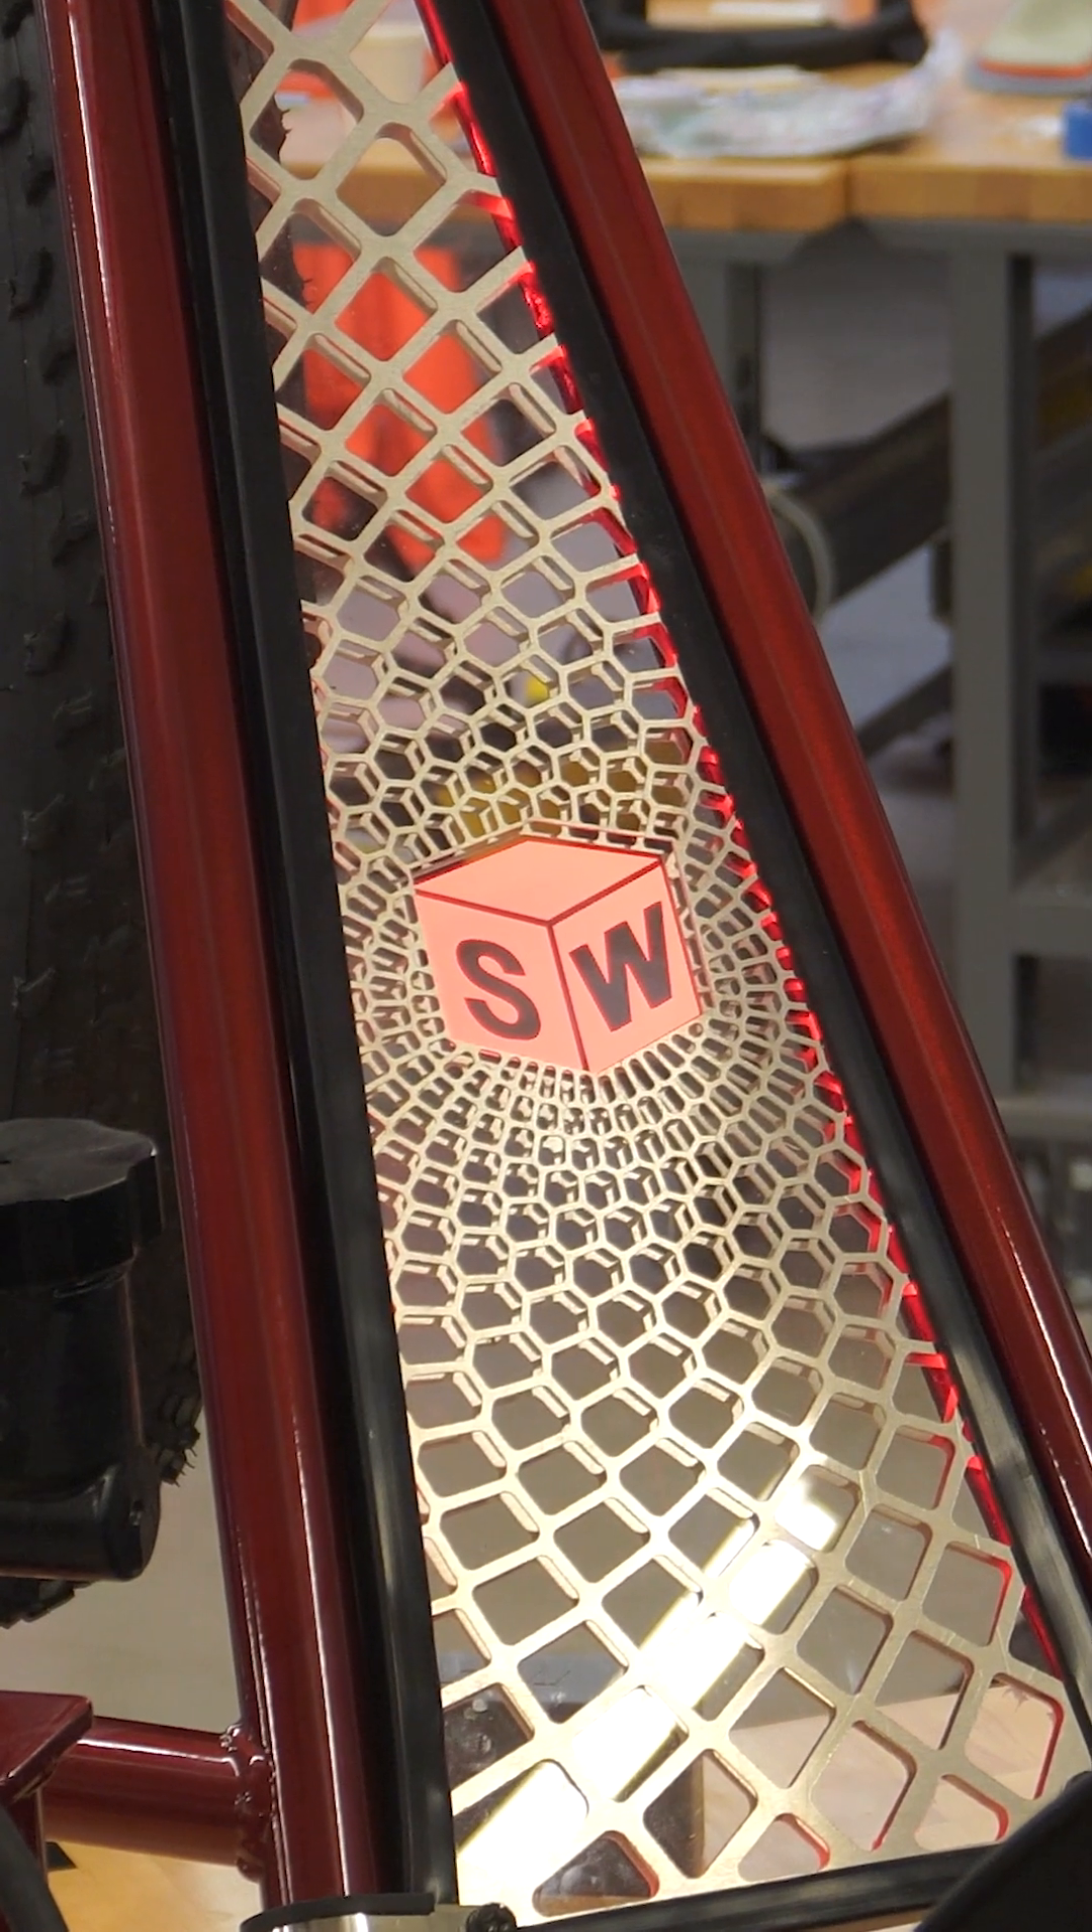I held everything in place with a rubber U-channel.